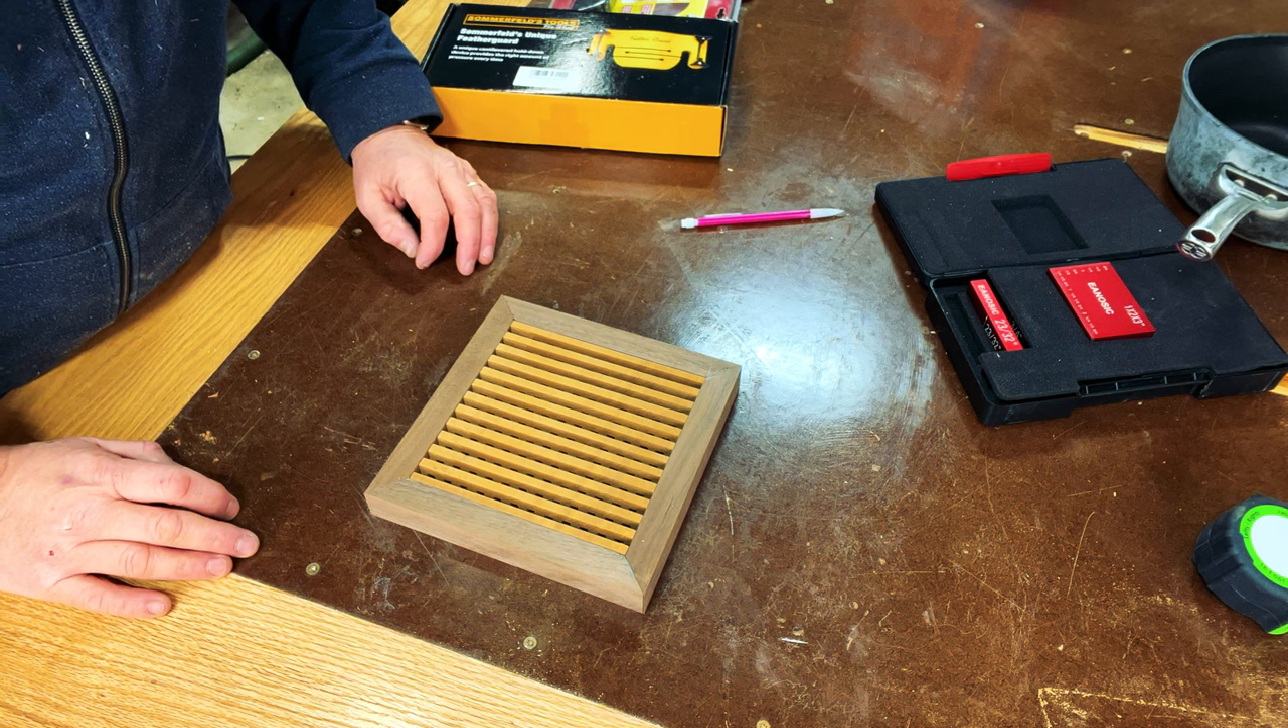So after slowly piecing those miters together you can see that it creates a nice little border for this trivet.